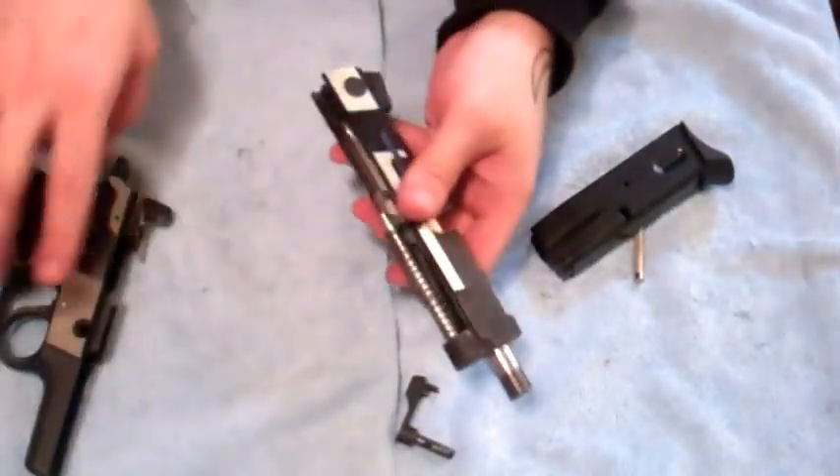But, now that you see that that's back in place. As you can see, the guide rod assembly barrel is back in place.